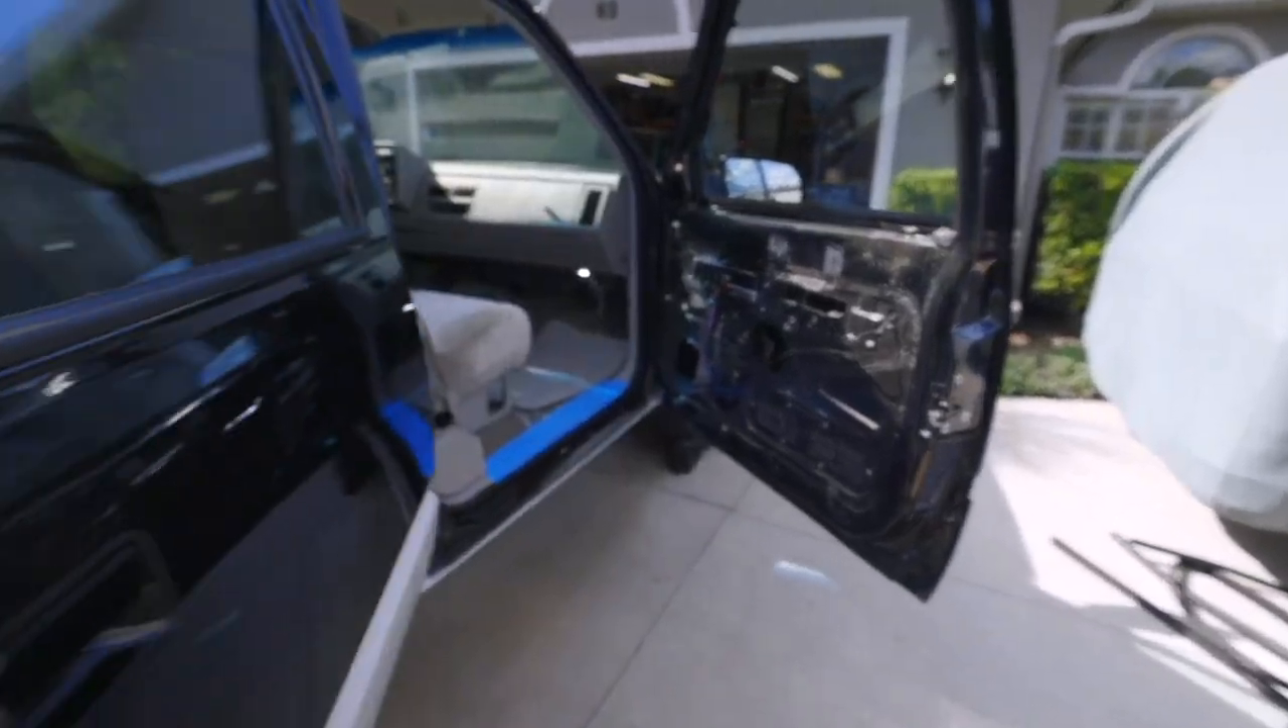And I'm going to leave the door panels off for now. I do need to find a couple of small parts.